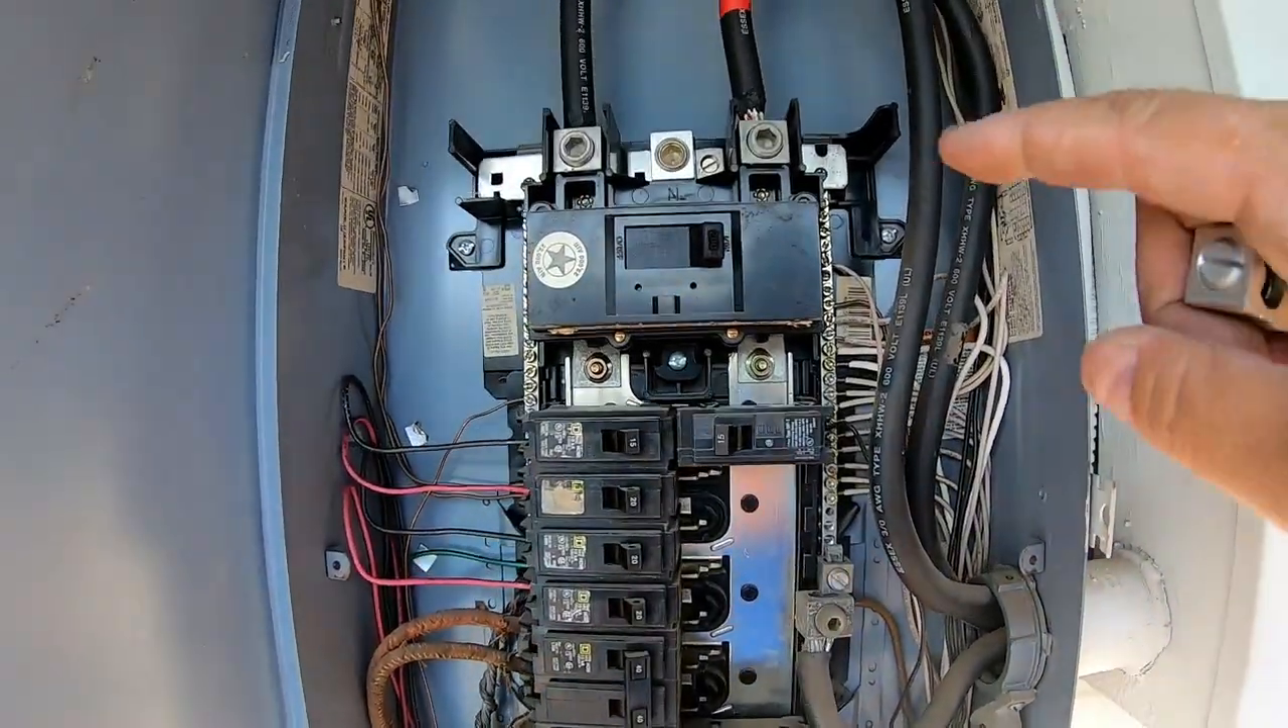Okay, I've already taken the cover off.